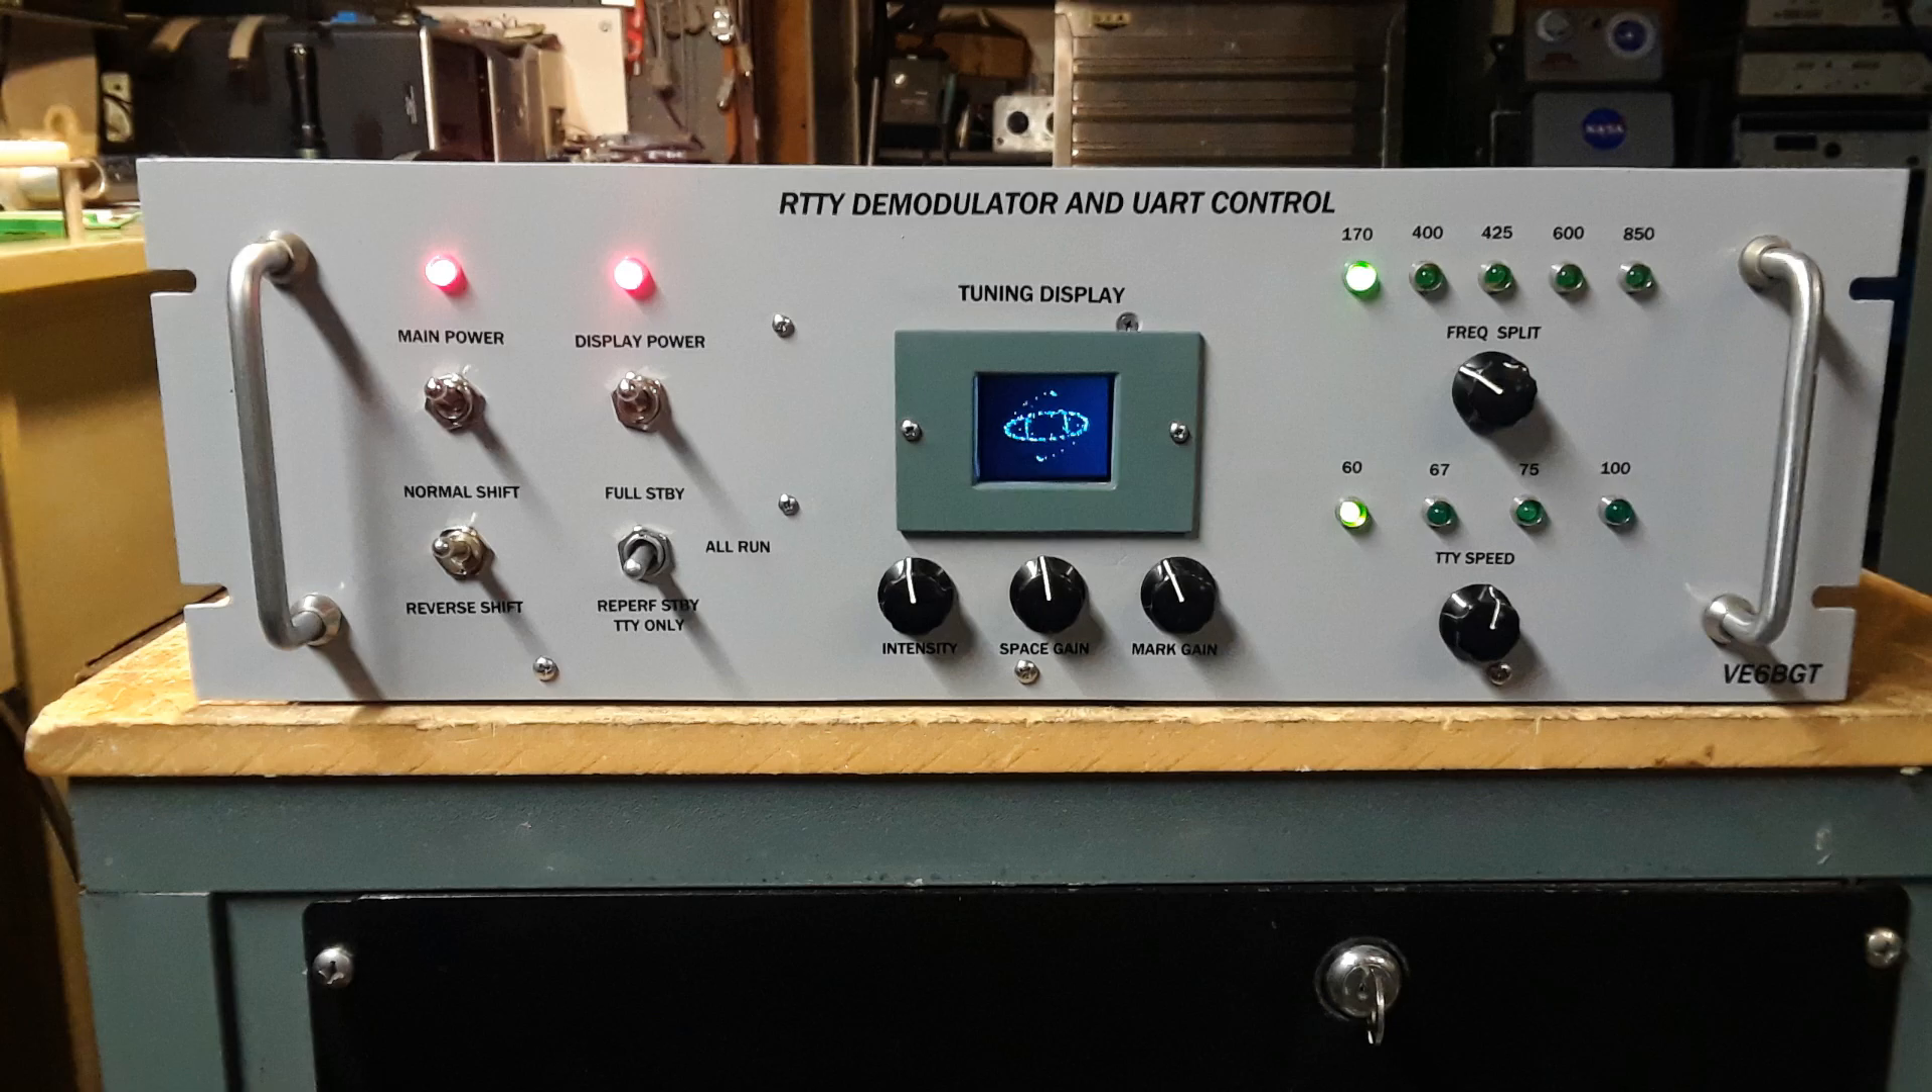So when everything's dry I bolt everything back together on the chassis install the switches and the new display and test things again fired up and it looks good.